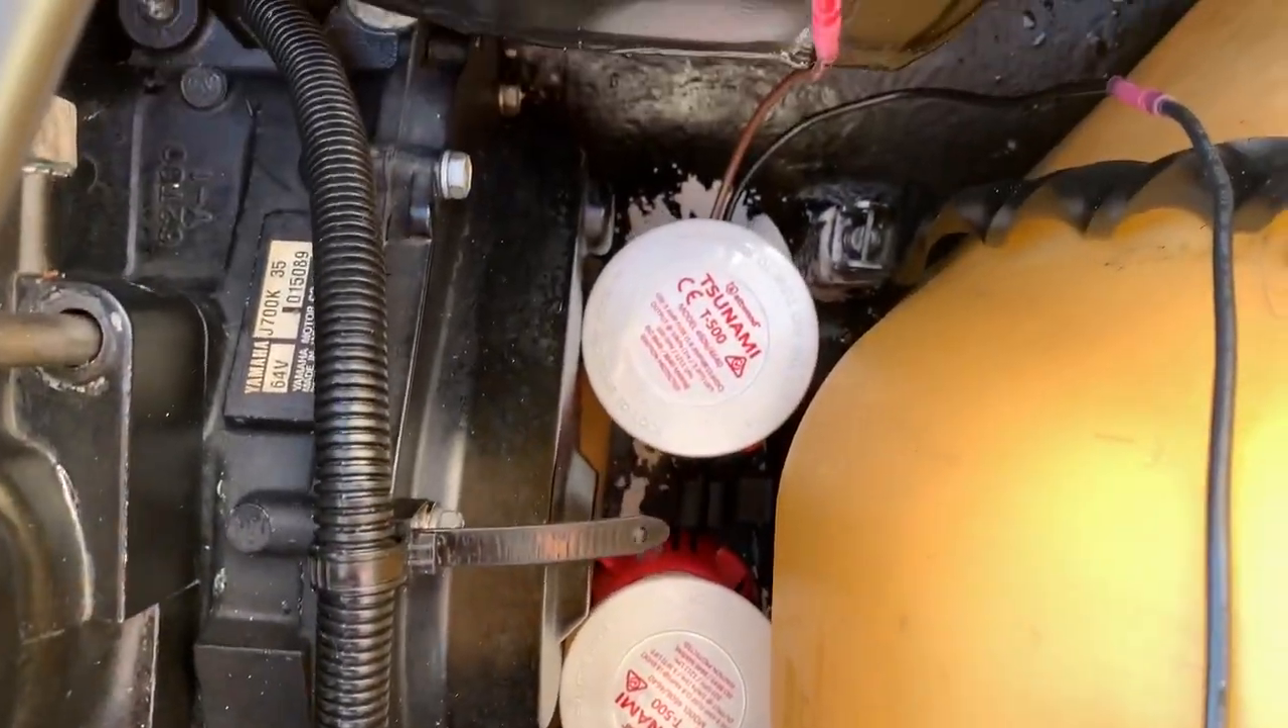Here I'm double checking my layout I got both pumps in there.